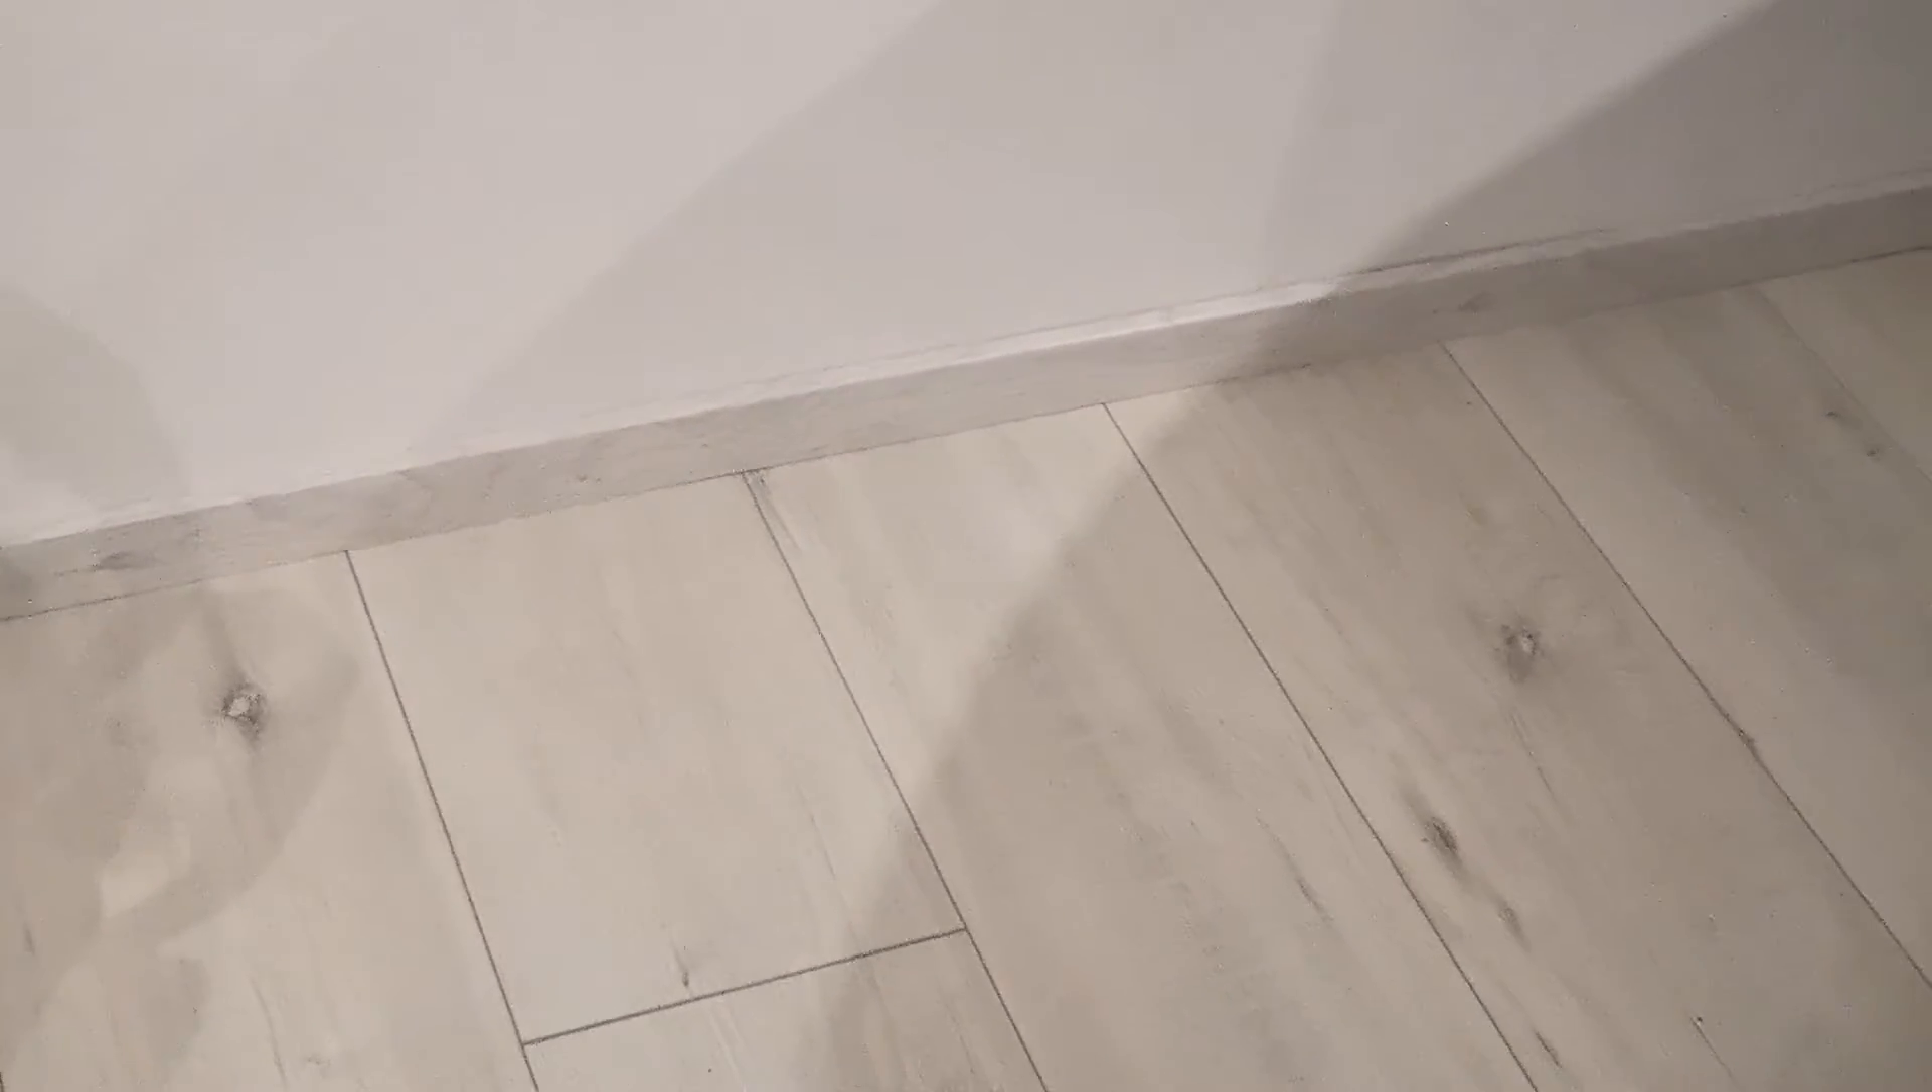So sieht jetzt unser Fußbodenbelag aus. Wir haben die Sockelleisten dran.